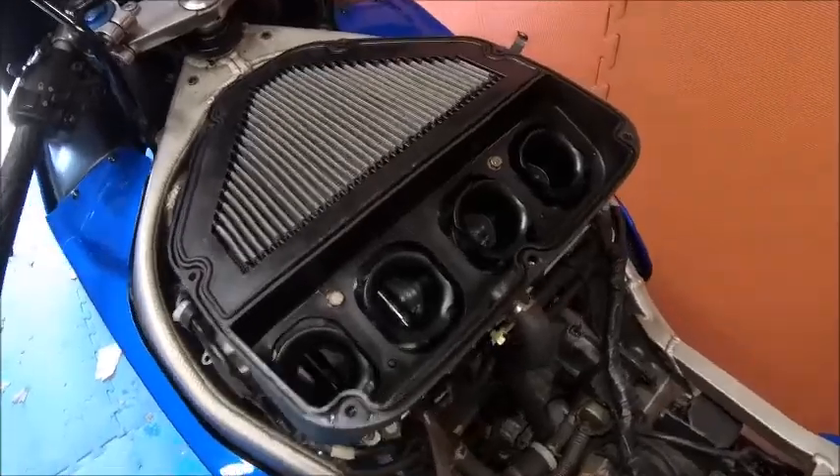So that's the top of the air box off.